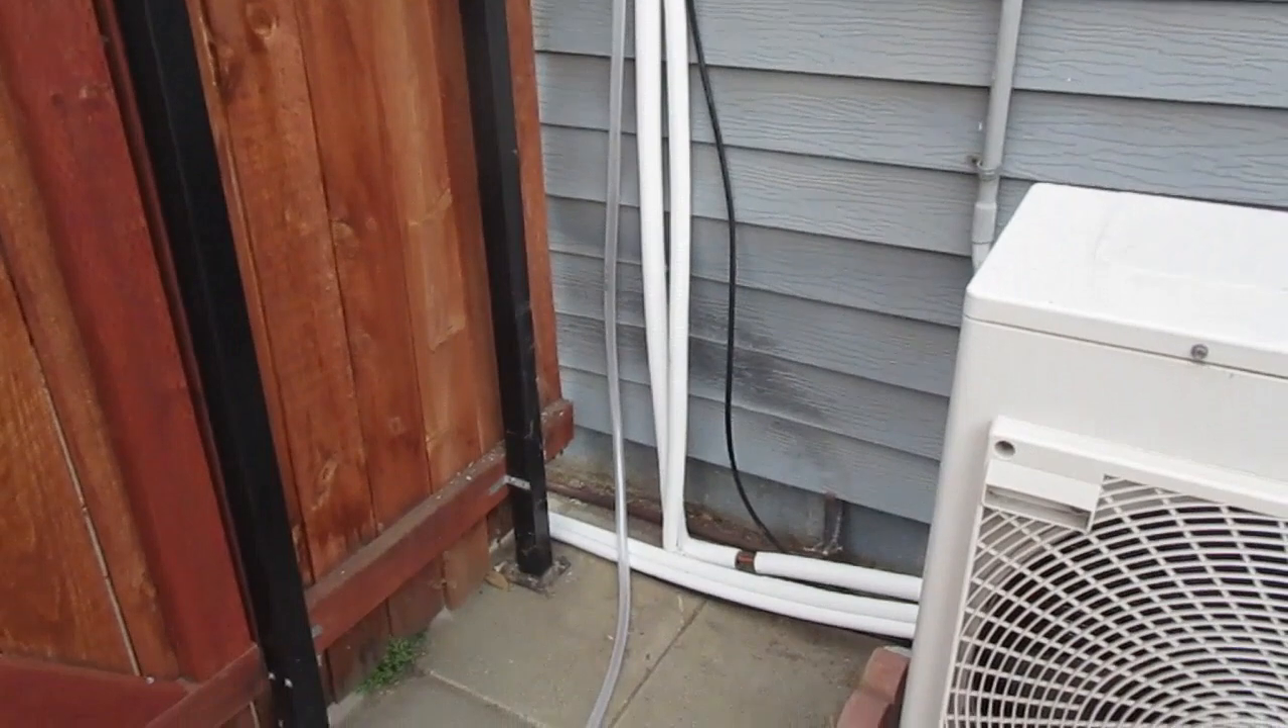Here's the line sets in place before covers are attached or put over the line sets.